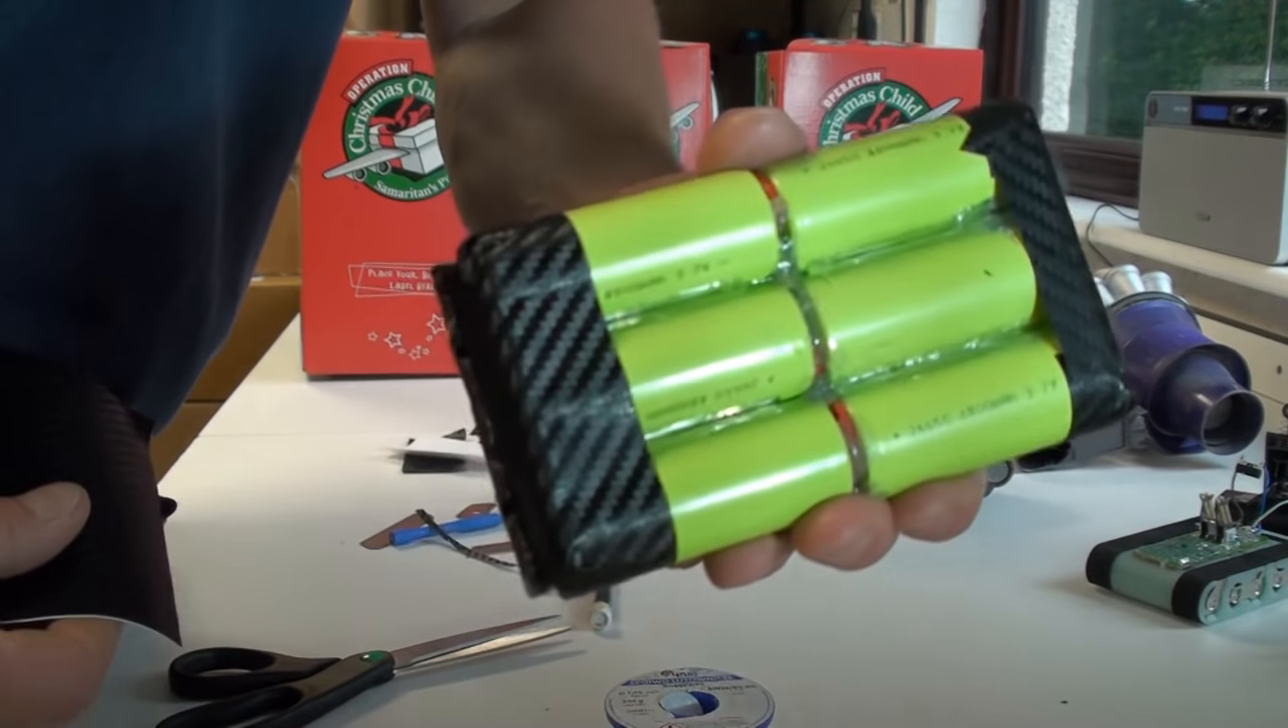I put end caps on my battery made of vinyl carbon fiber.